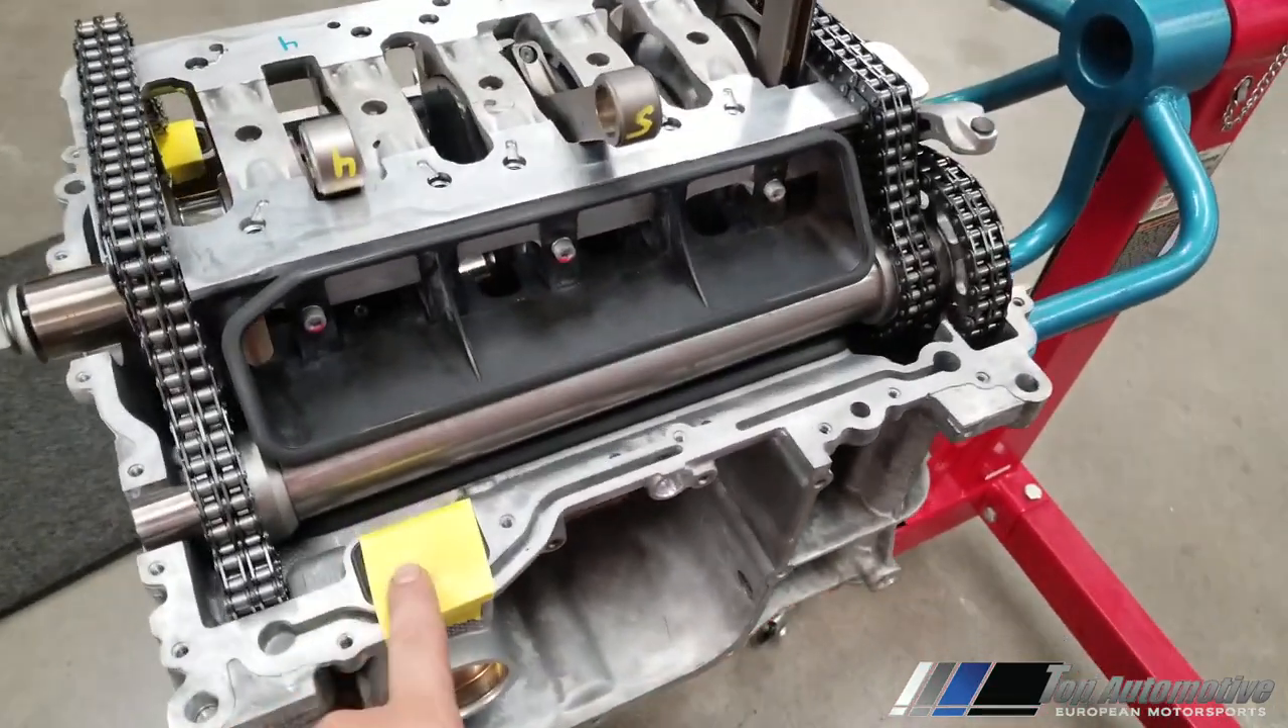All right i have the crankshaft assembly installed.